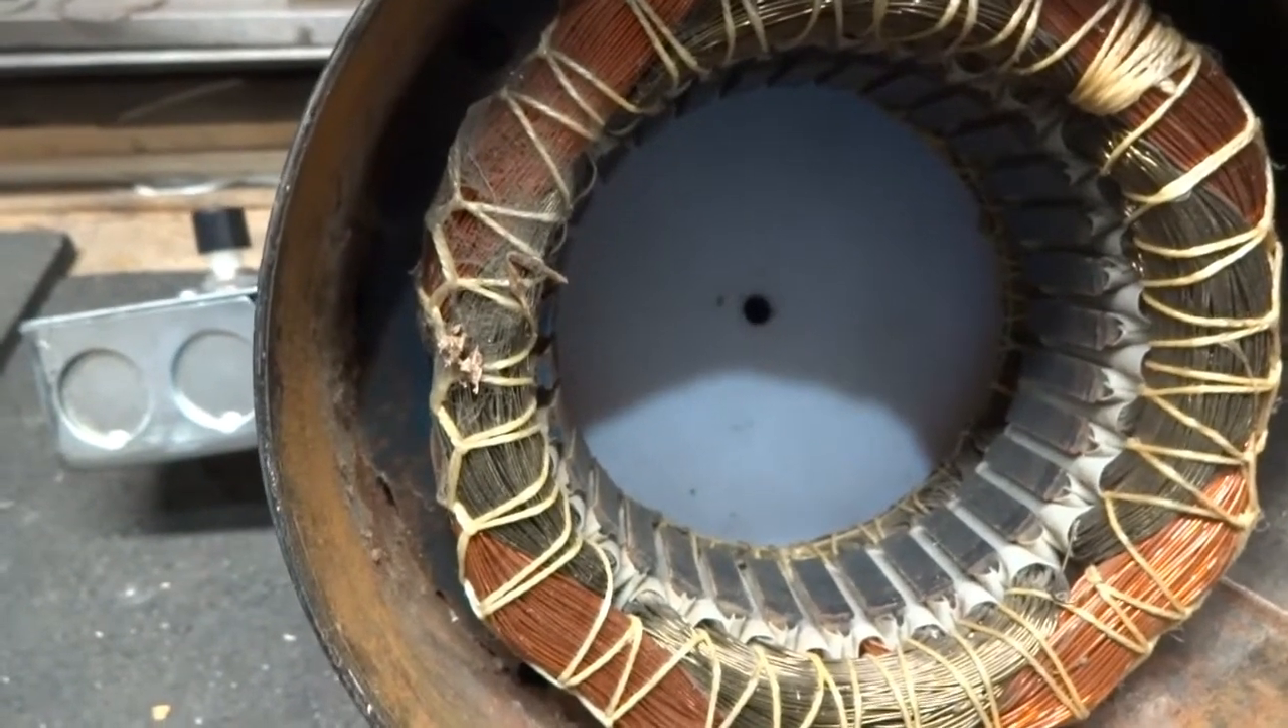I've inserted a round plastic disc in the rear end of this just to make sure that anything pushed too far through doesn't go anywhere near the wiring.